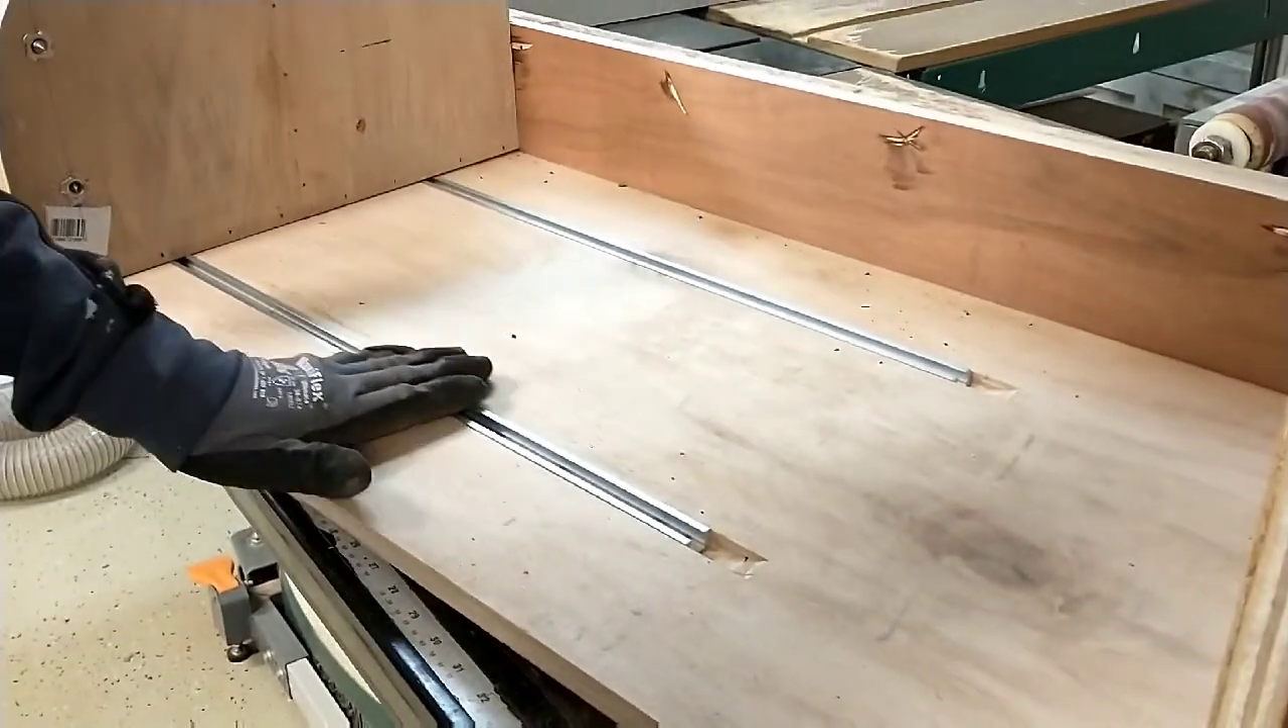I've got these half inch miter tracks that I dadoed into the plywood so they're recessed in the plywood.